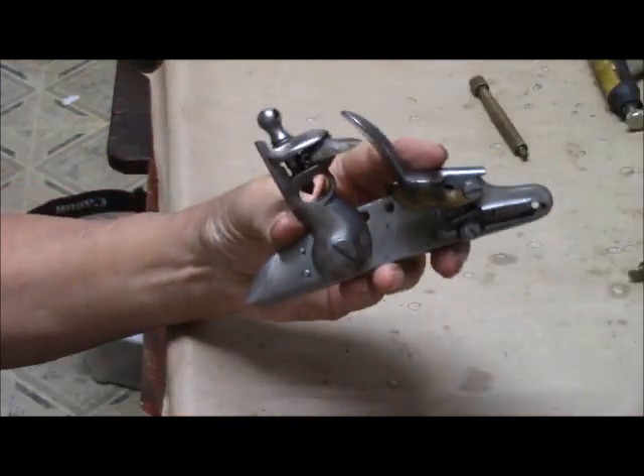We now have our lock reassembled, and we manage not to bugger the screws.